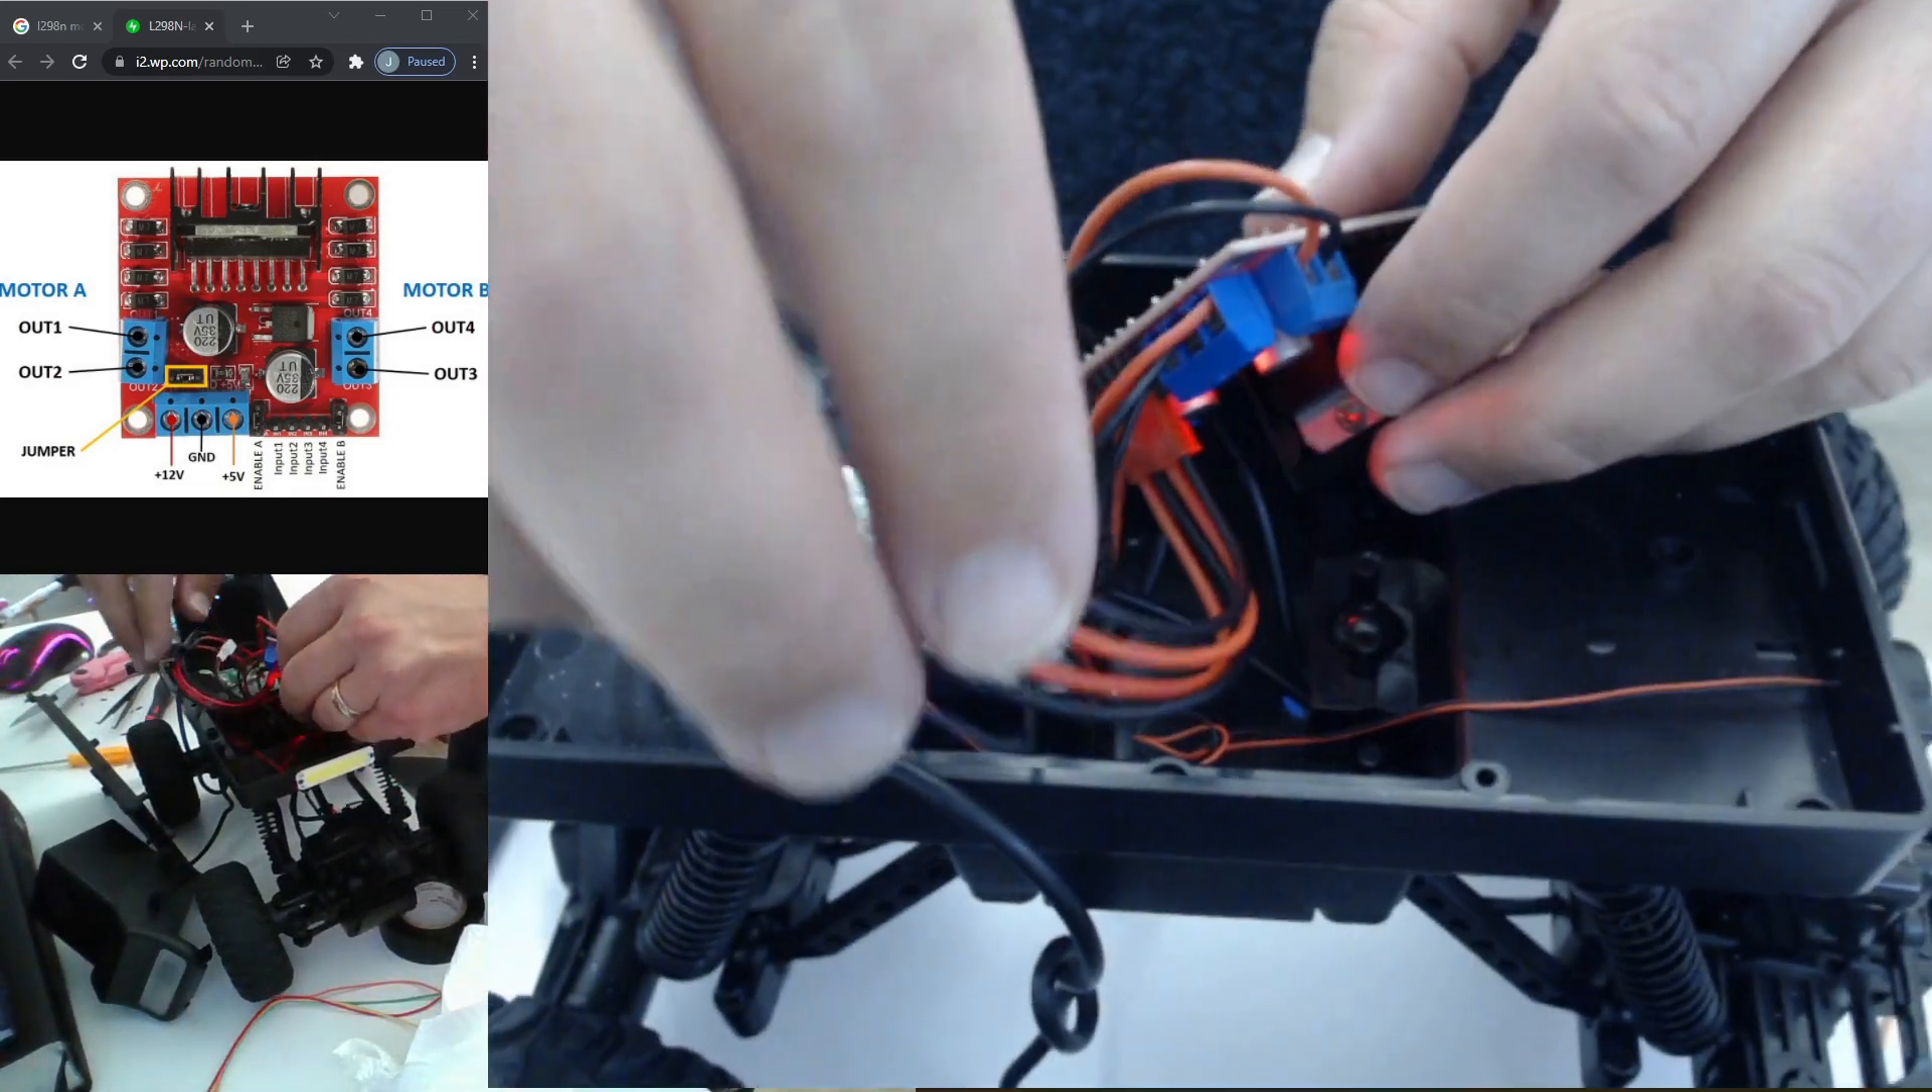The only thing we've got to do at this point is to go ahead and tuck the wires back in.